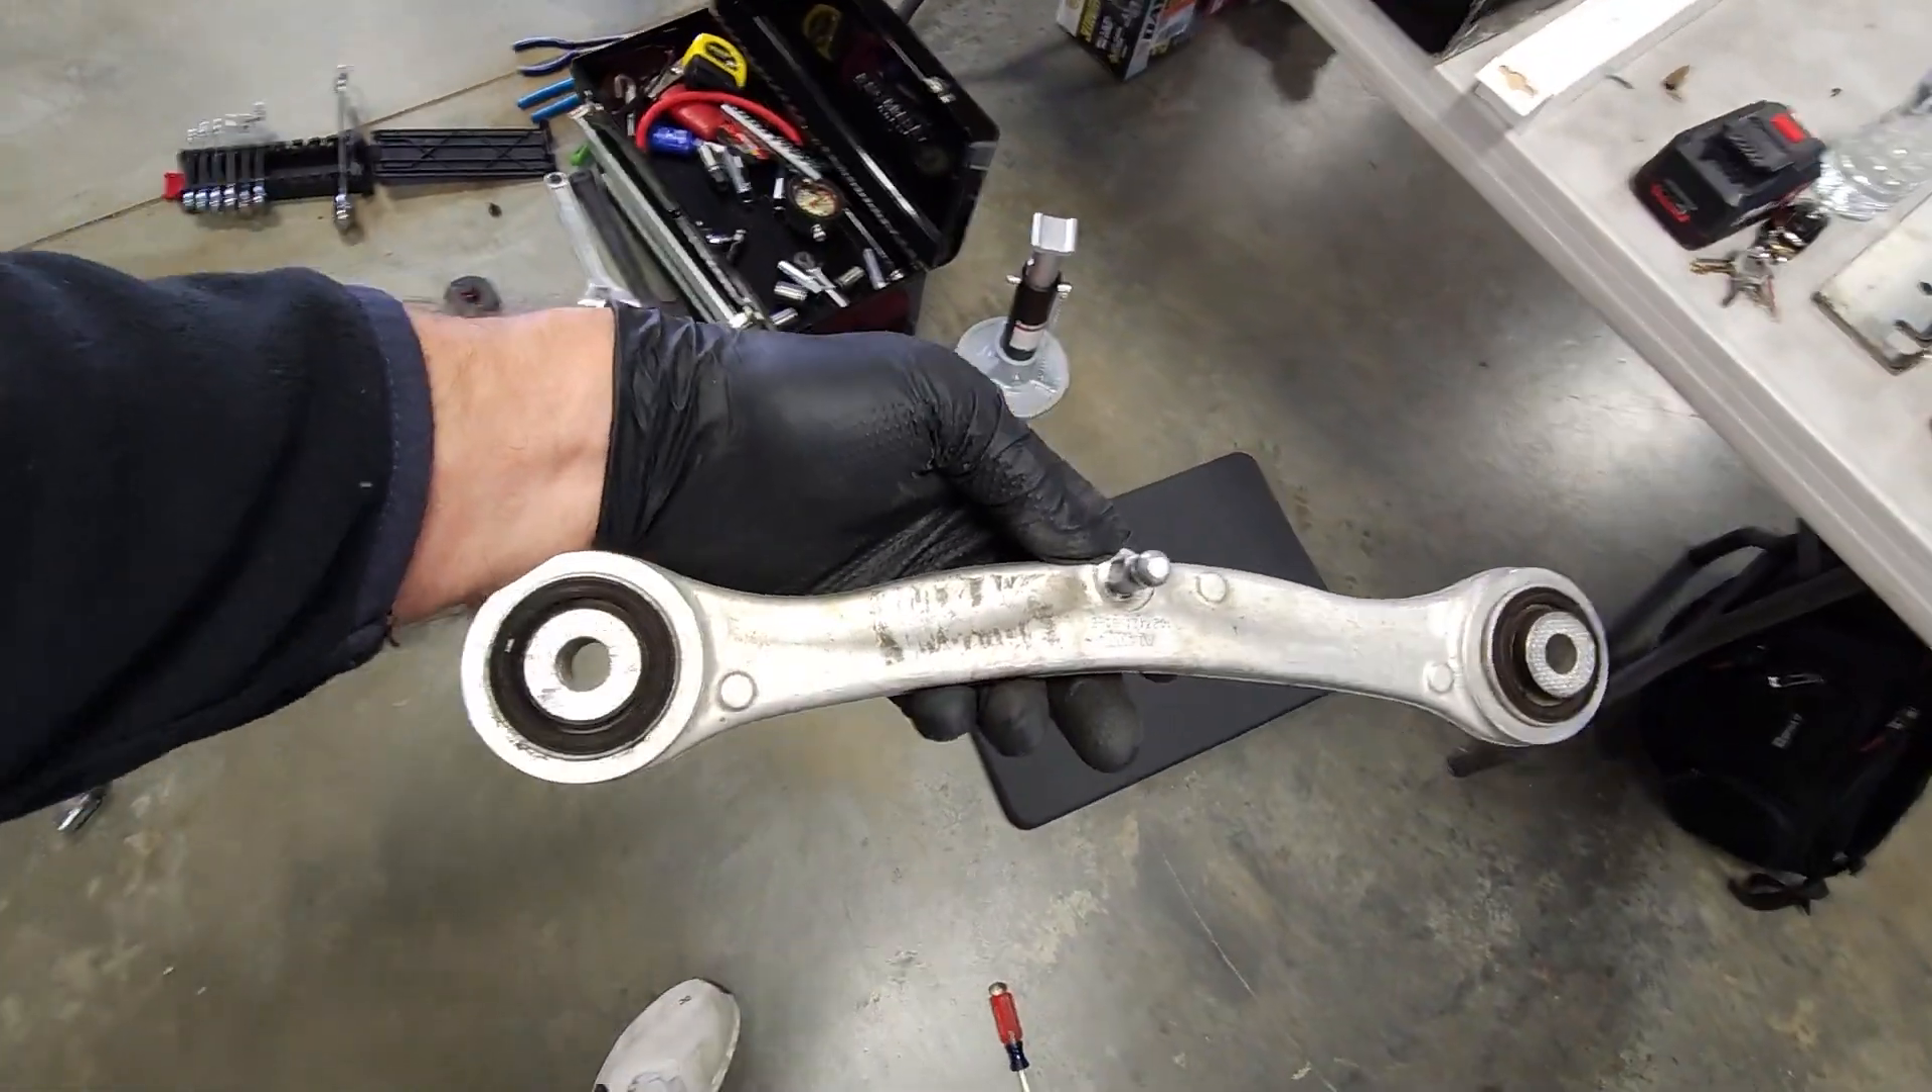So now we've got the camber arm out.